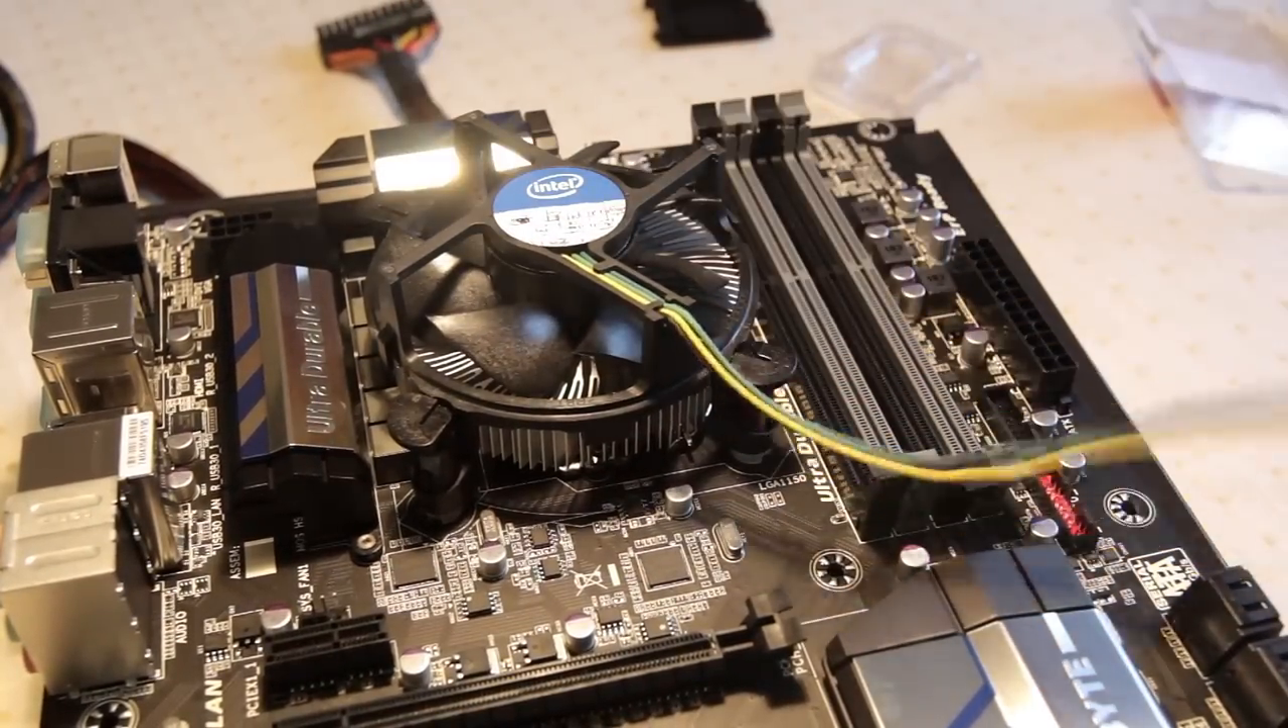And that's it. That's the CPU cooler installed.